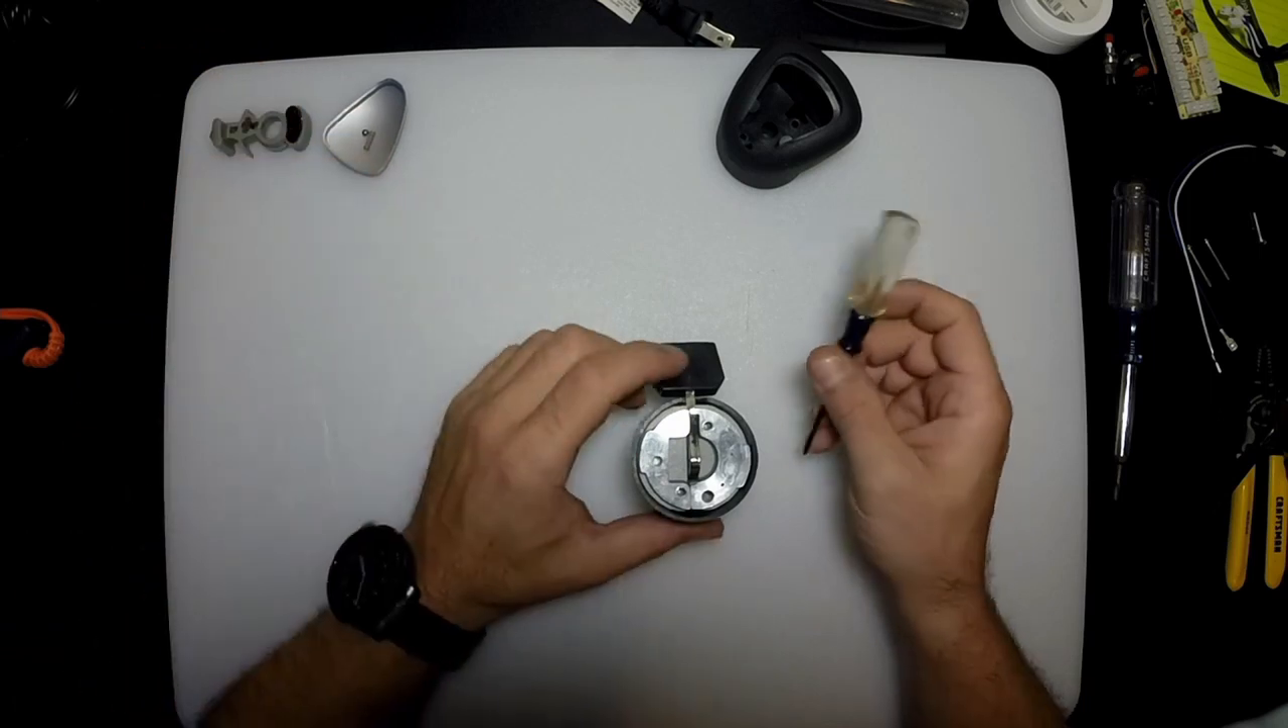All right now the top is removed.